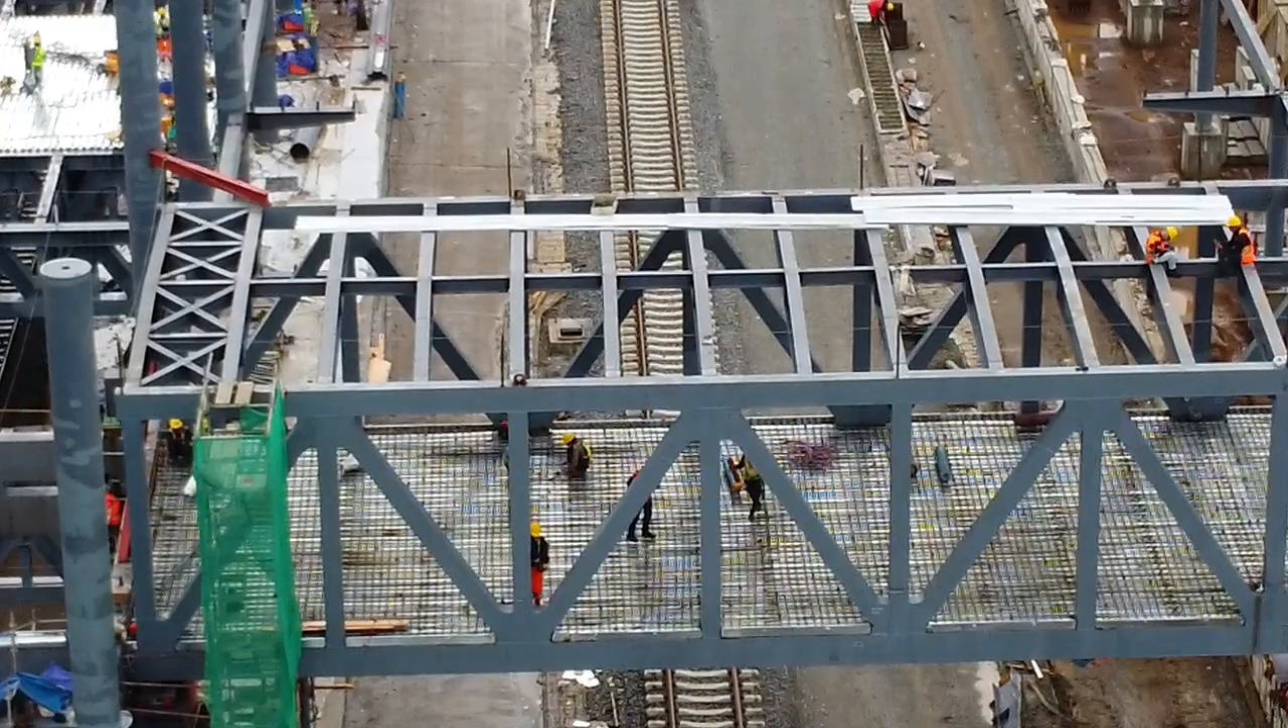Bagian atap Baru ada beberapa penutup yang sudah dipasang.